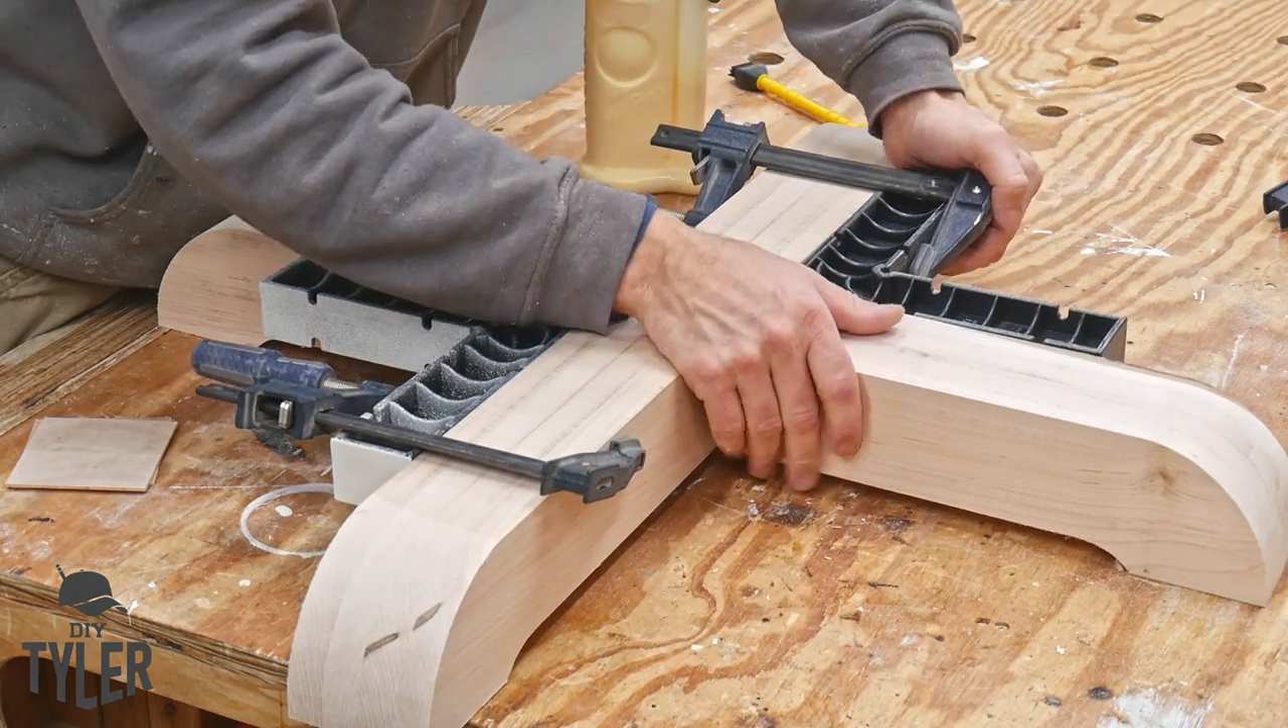So i clamped on a couple of these 90 degree guides to make sure everything was perfectly square.